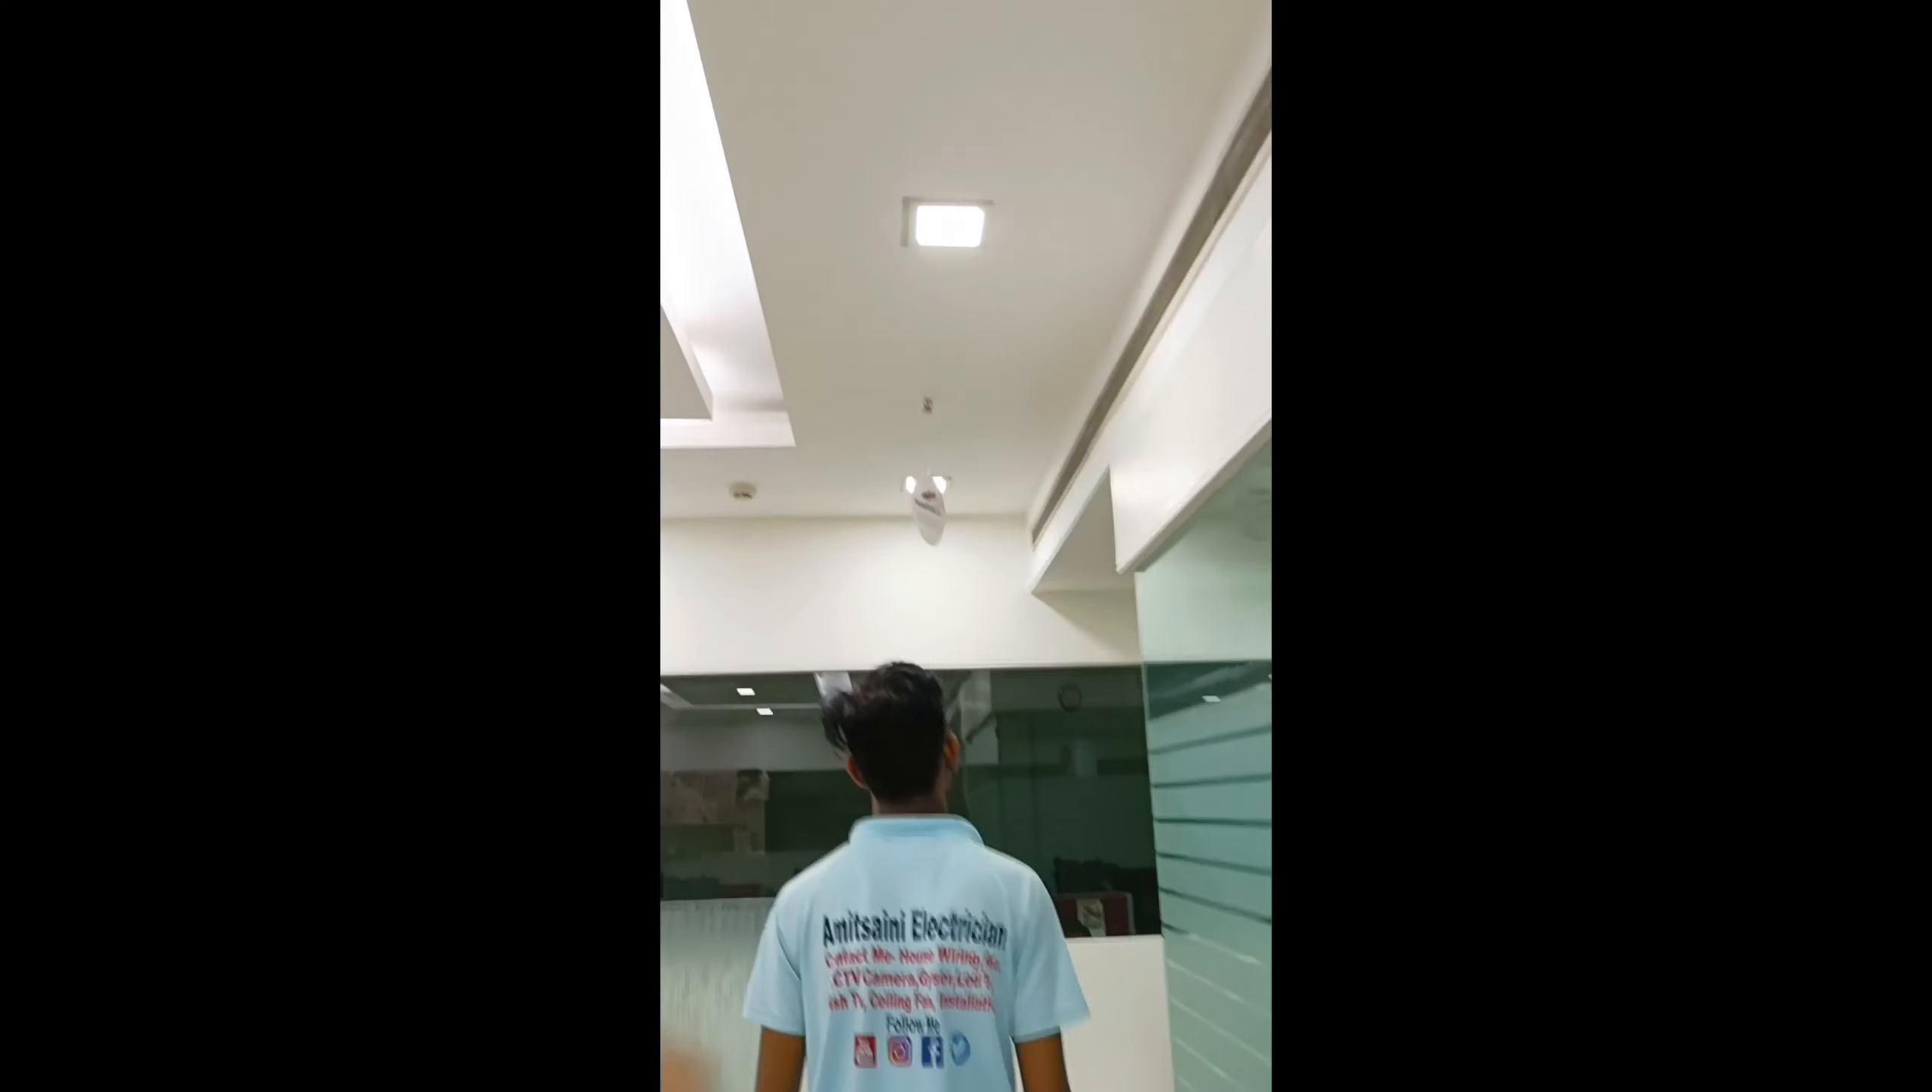यहां पर सारे यहां पर ceiling में हमने light को fitting कर दिया है।